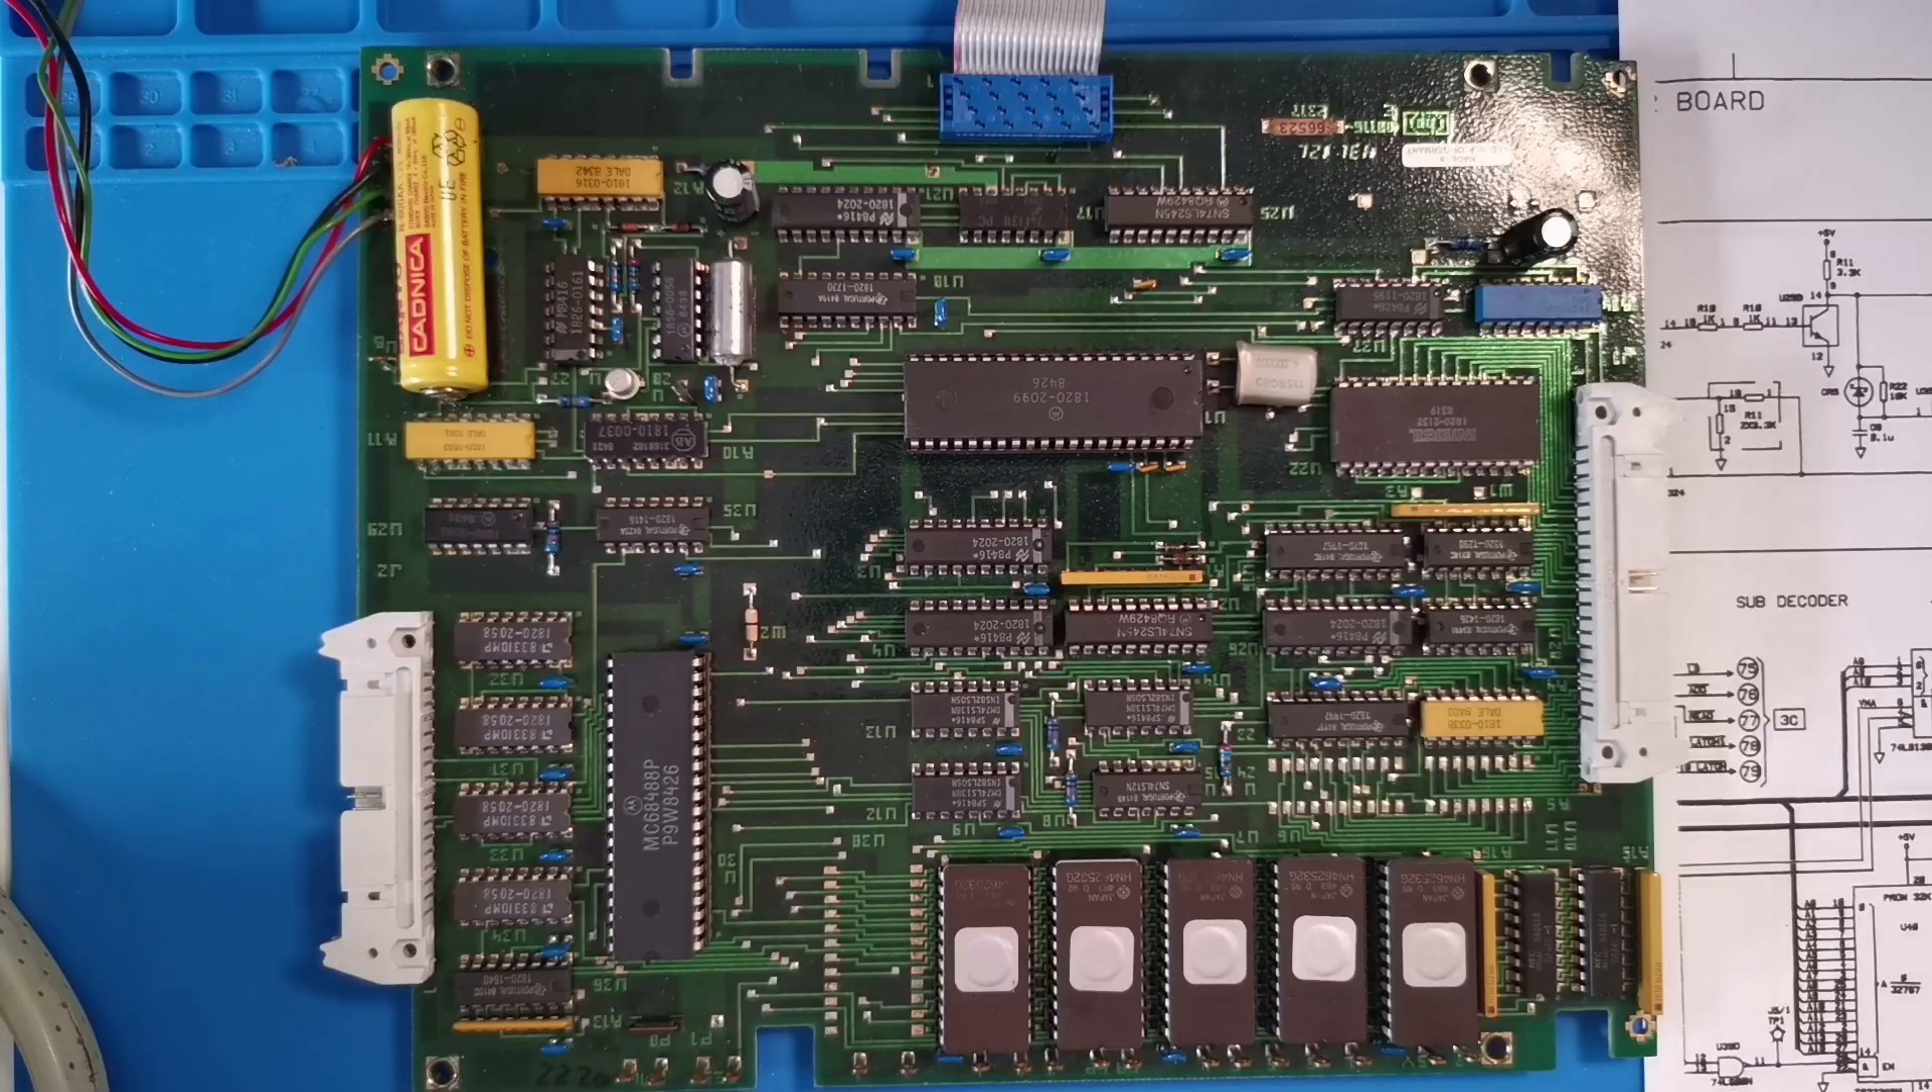This is the microprocessor board now out of the pulse generator.